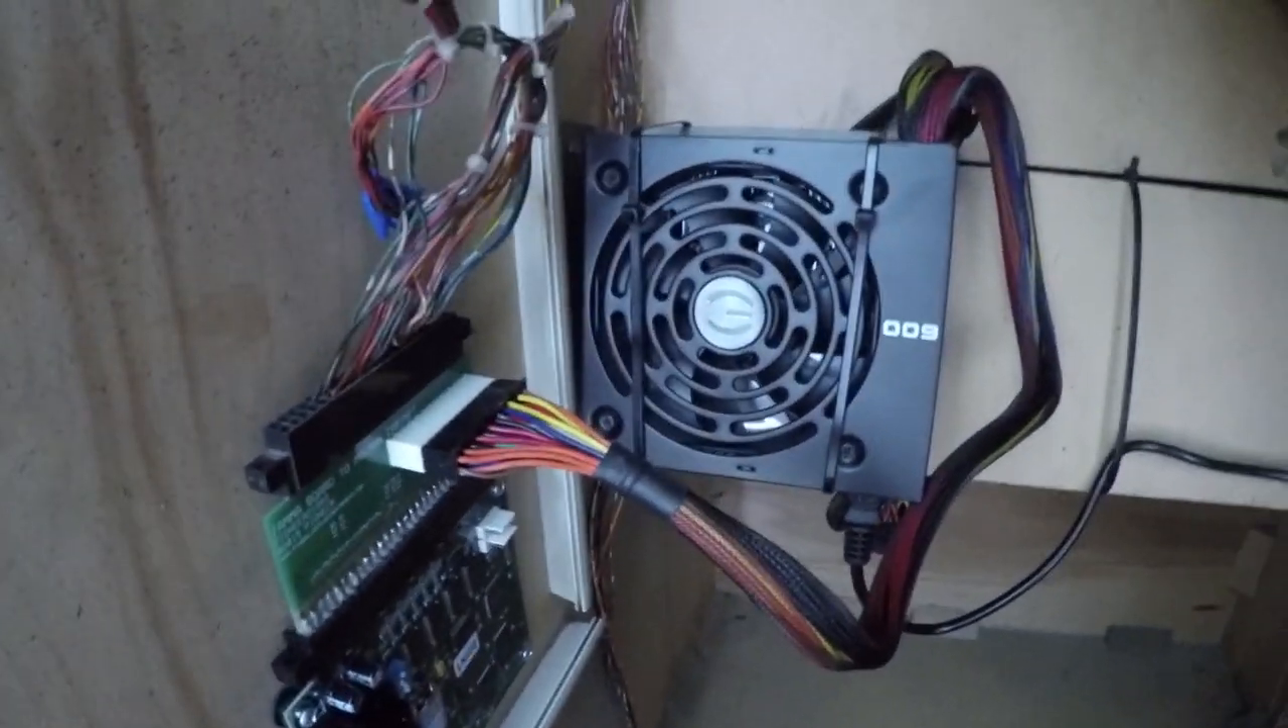I've now got the power supply connected to the boards and then the power supply is being powered all the way over here to the monitor chassis that is inside the arcade machine.